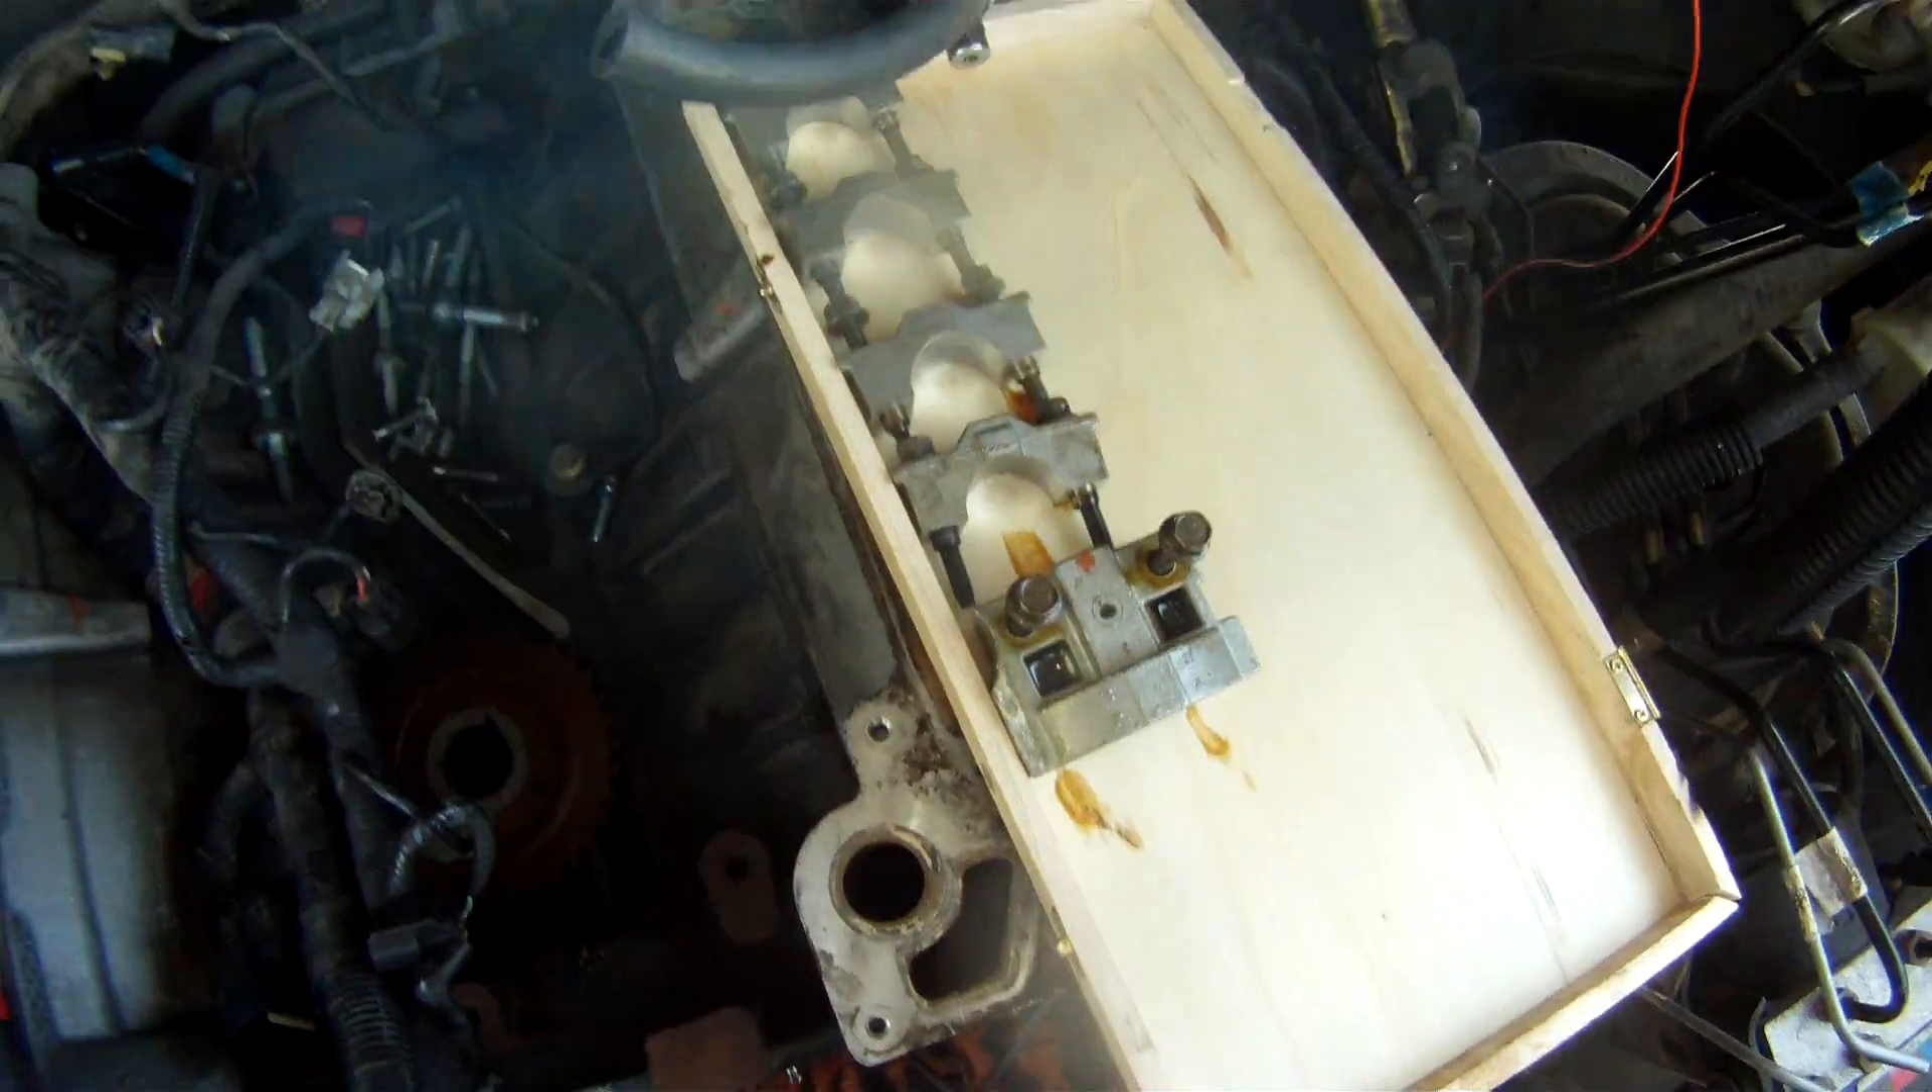All right, we just took our time there and got all of our cam caps removed.